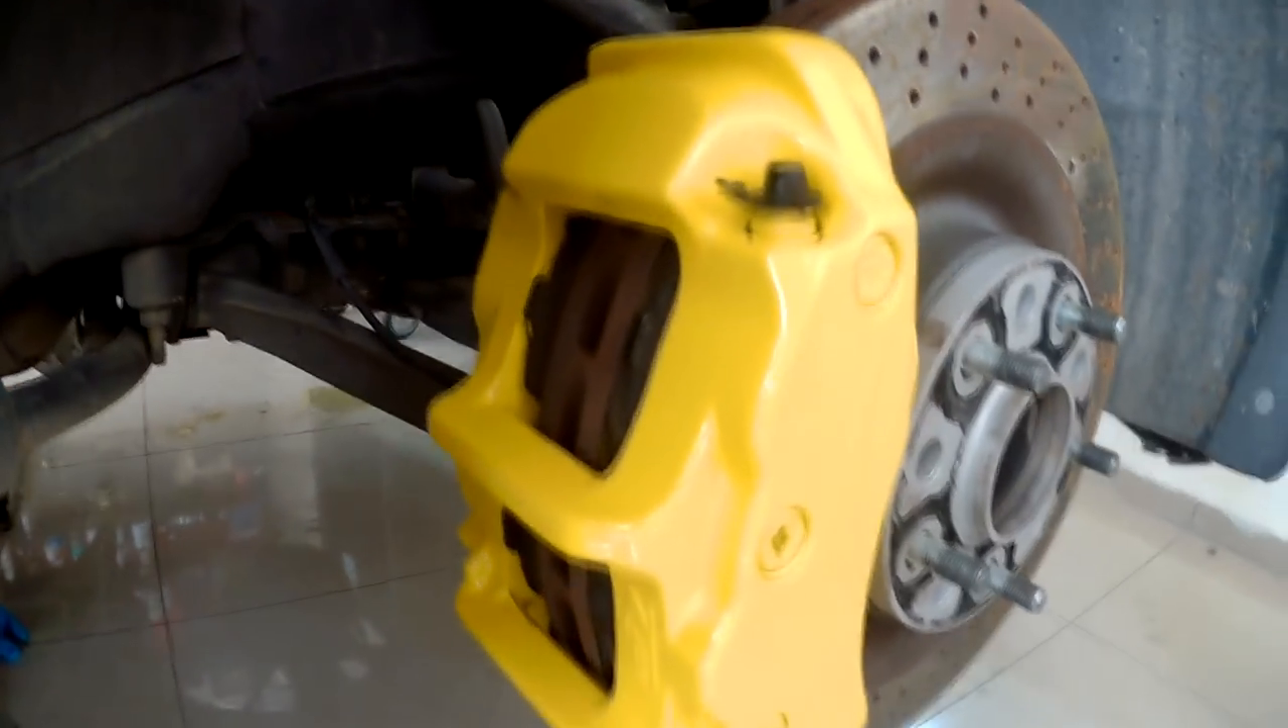Так ну по итогу суппорта поставлены на место.